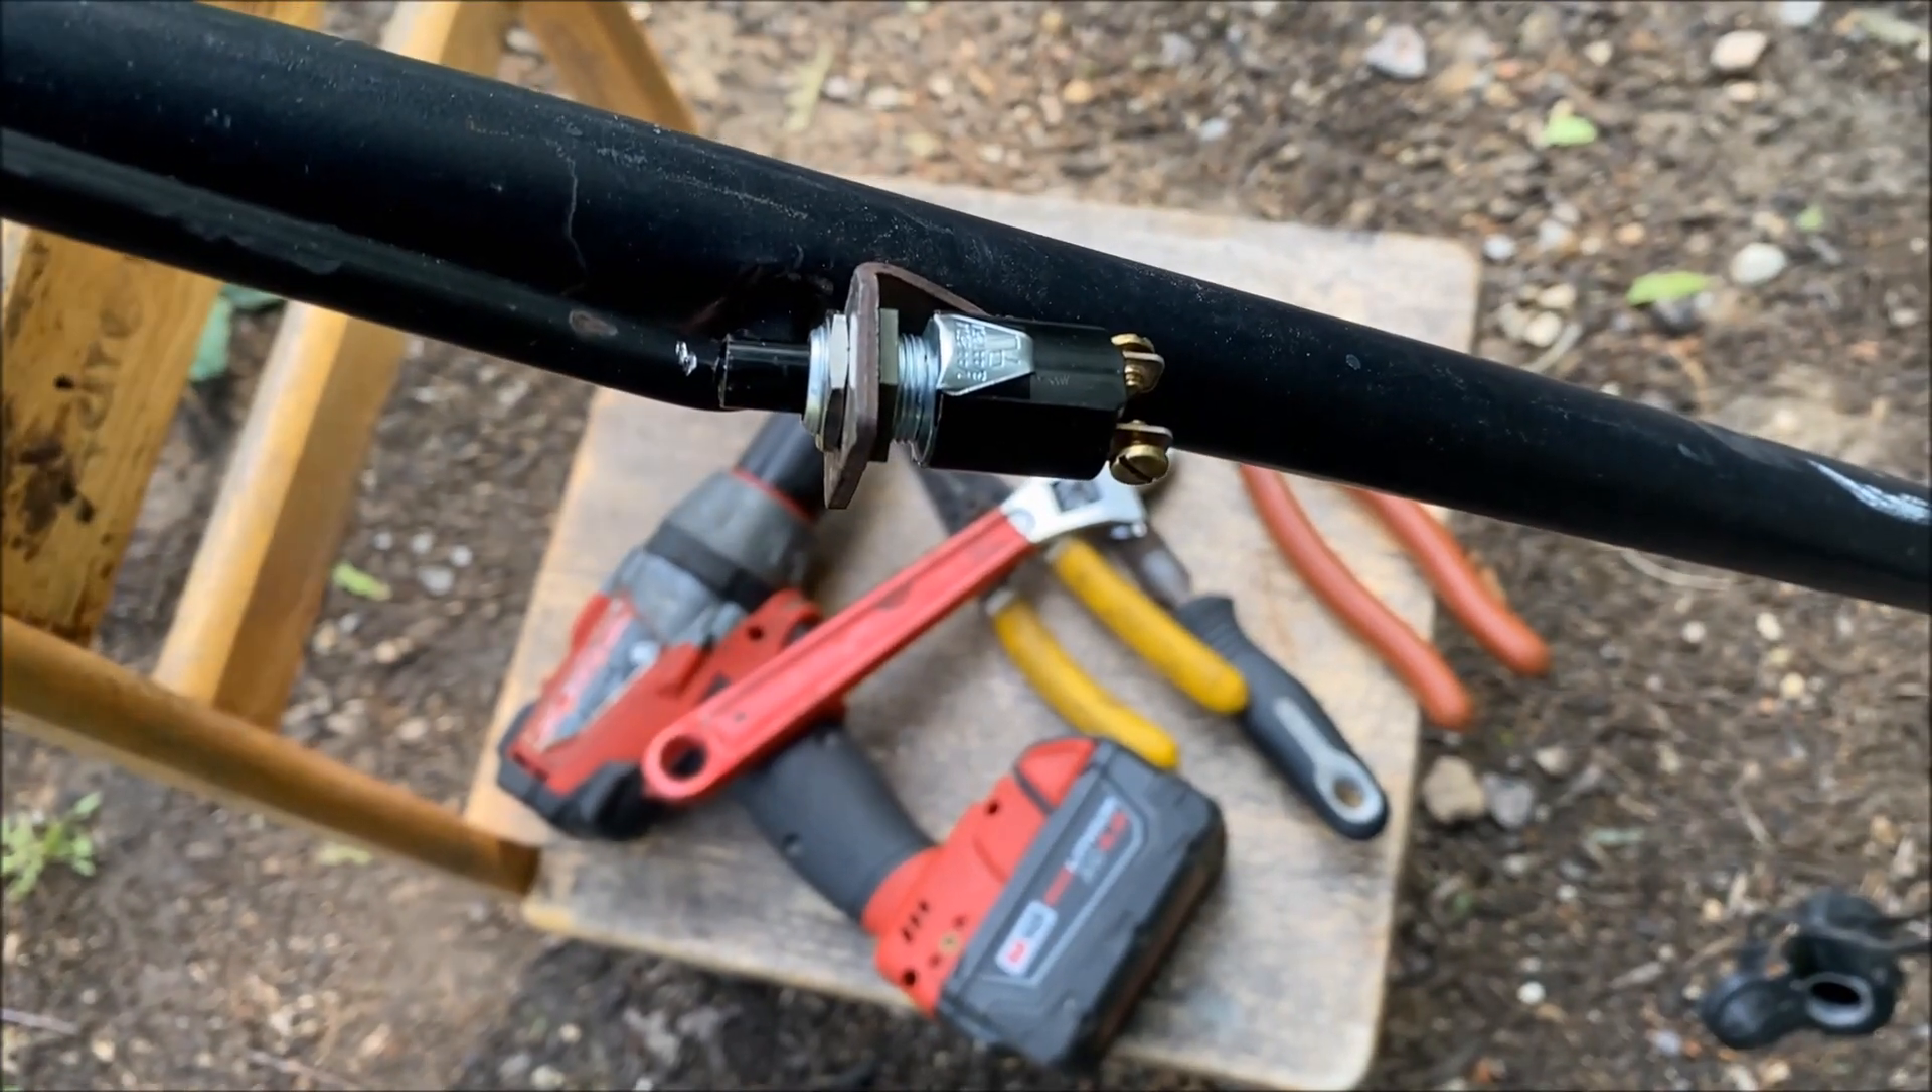The switch is installed.